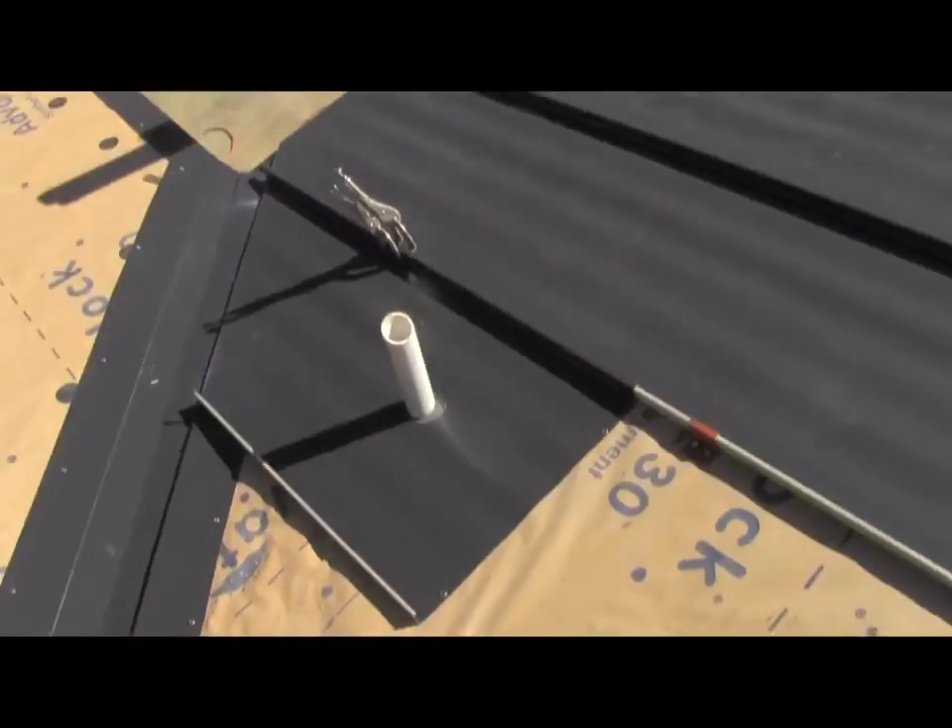Now you see, Humberto has got the pipe coming up through the first panel.